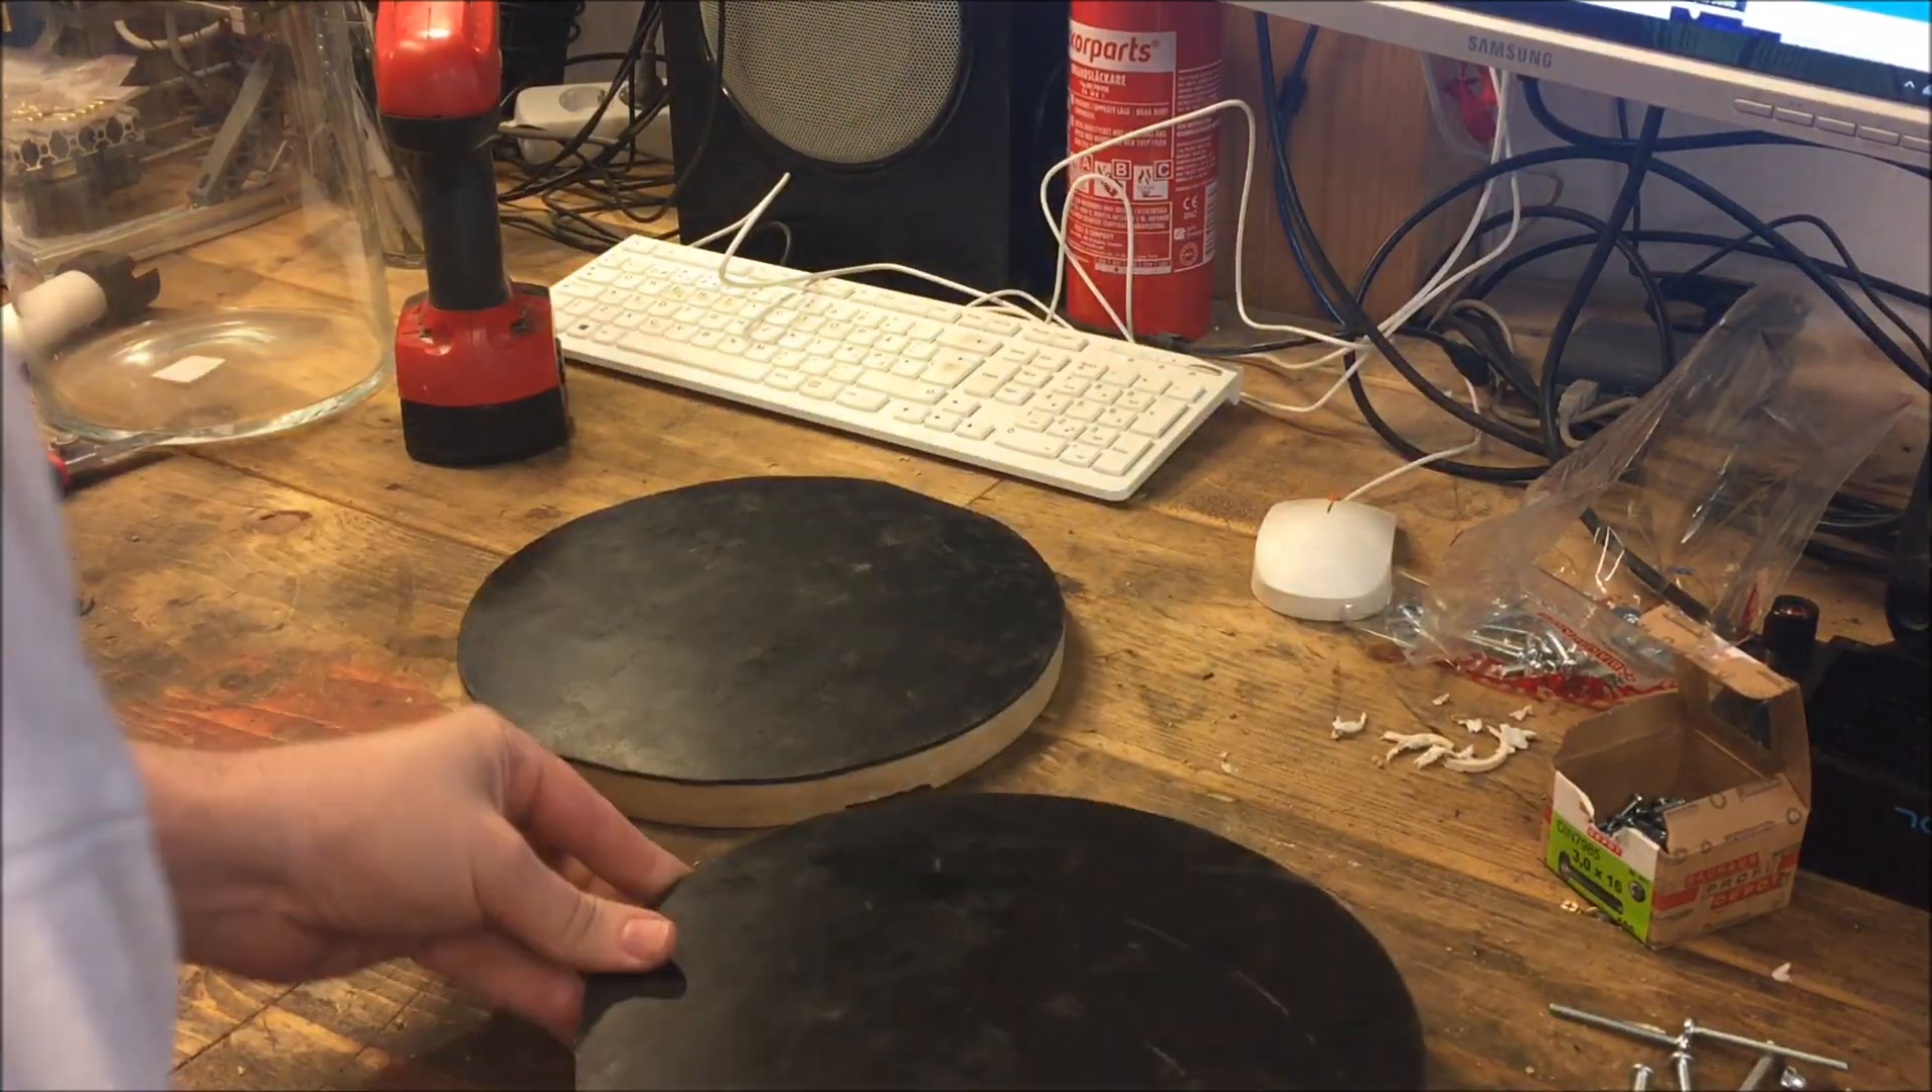Okay, so there we have the rubber gaskets in place, trimmed.